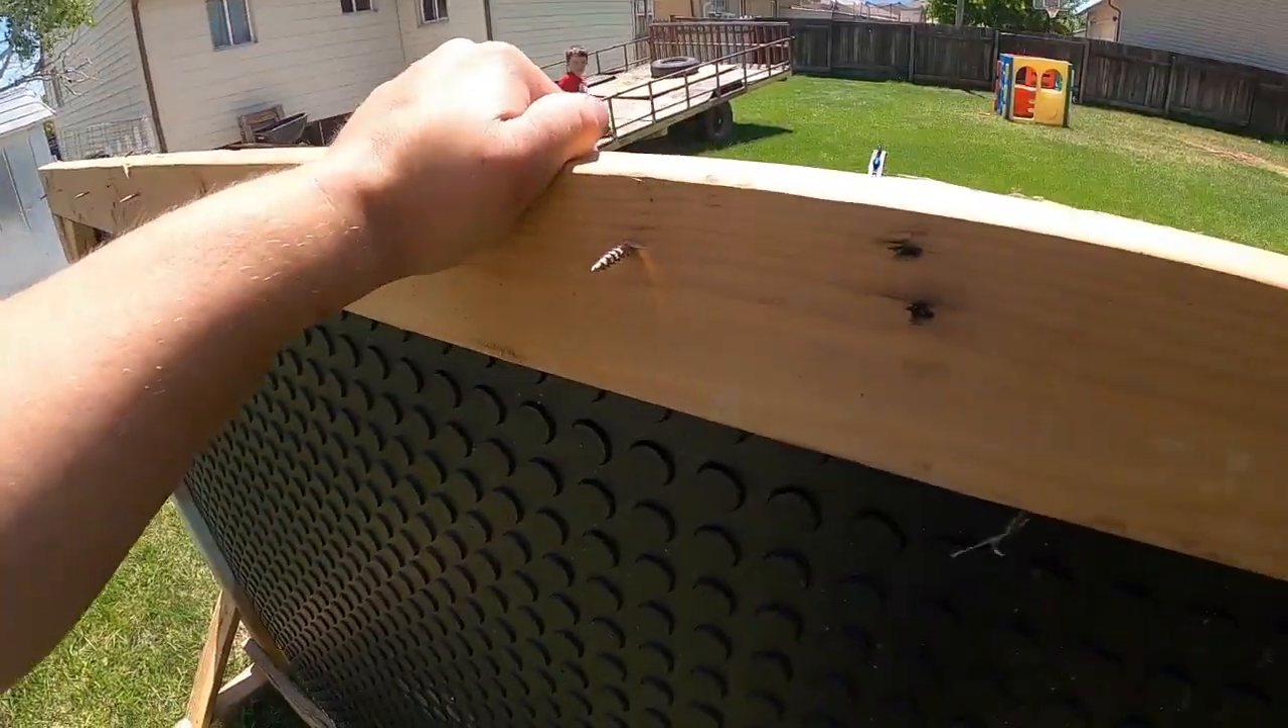Uh i didn't have any short screws so i've got screws sticking out over the place so i'll have to replace these with some shorter ones but for now they'll work.